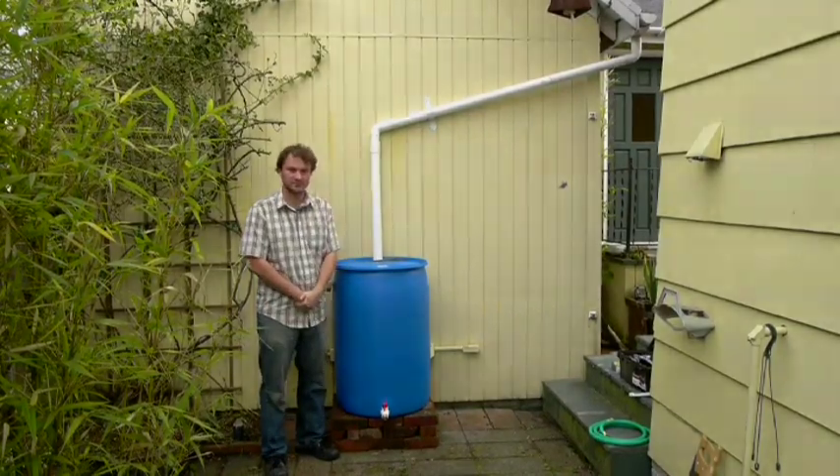We have the barrel in place, we've brought the downspout over, and it's going right into our inlet of our barrel.